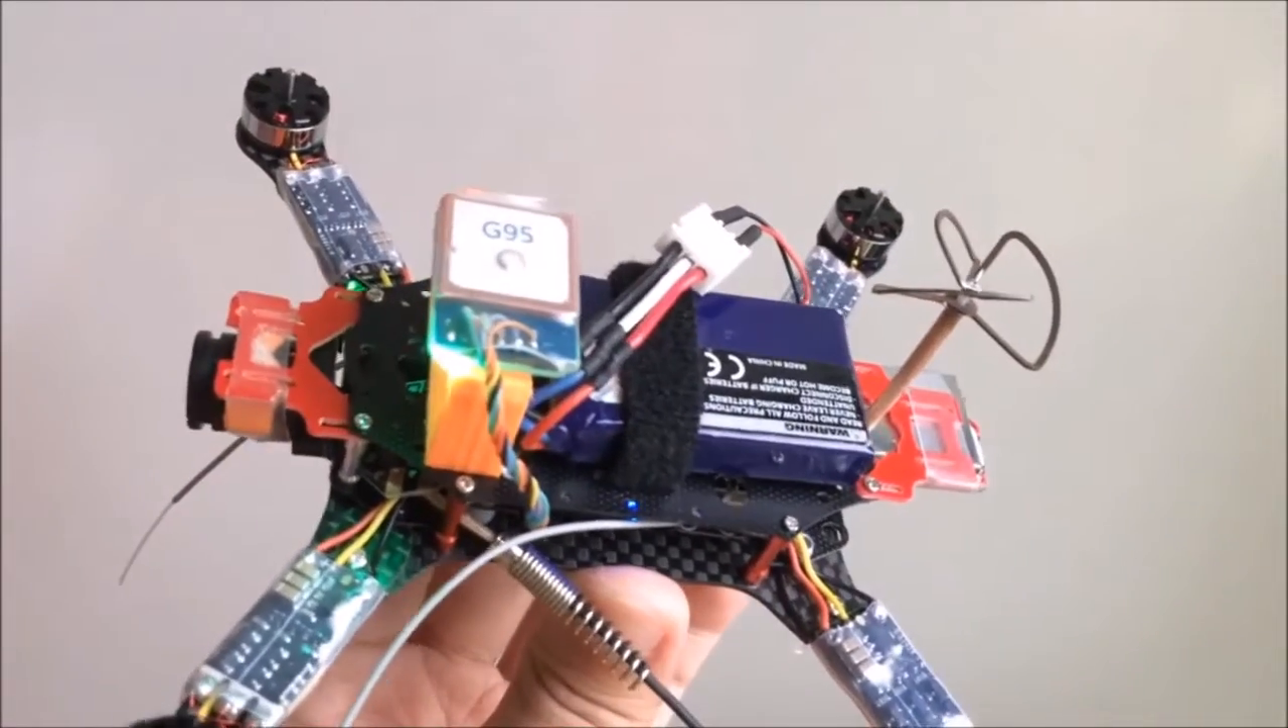Alright I've mounted the GPS. And it's looking good.